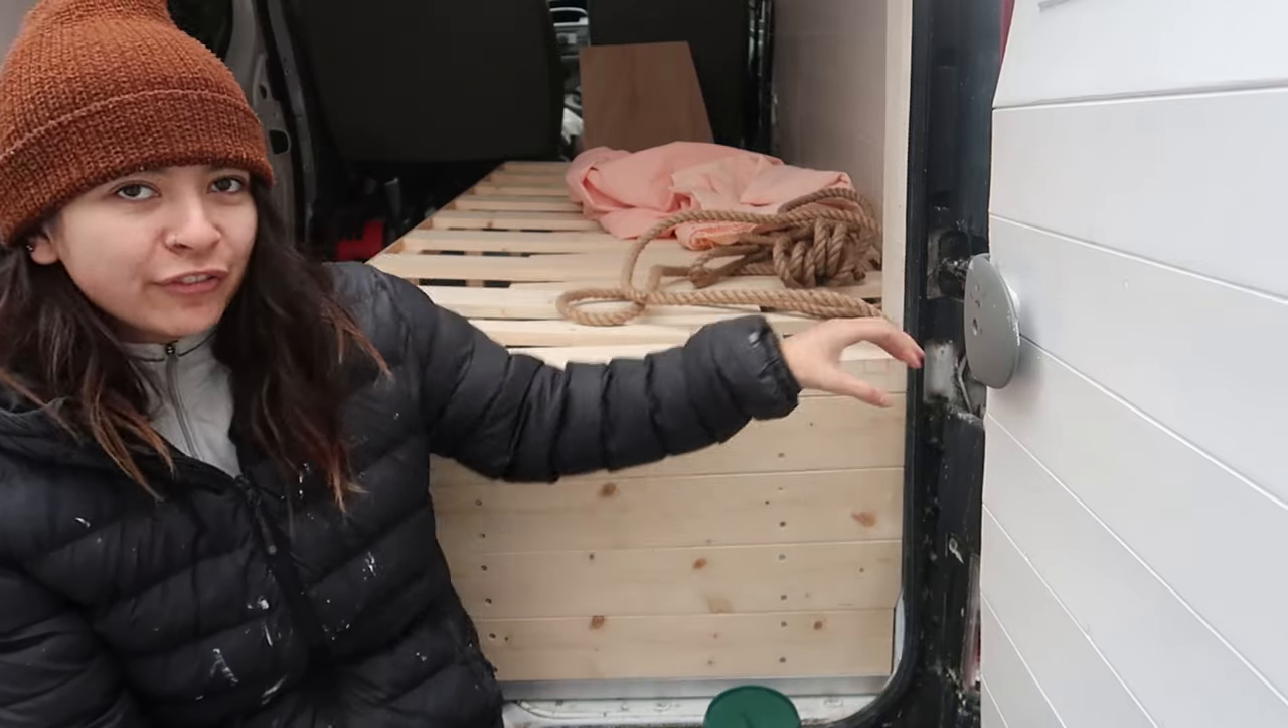Billy's now finished building the side face for the sofa bed.